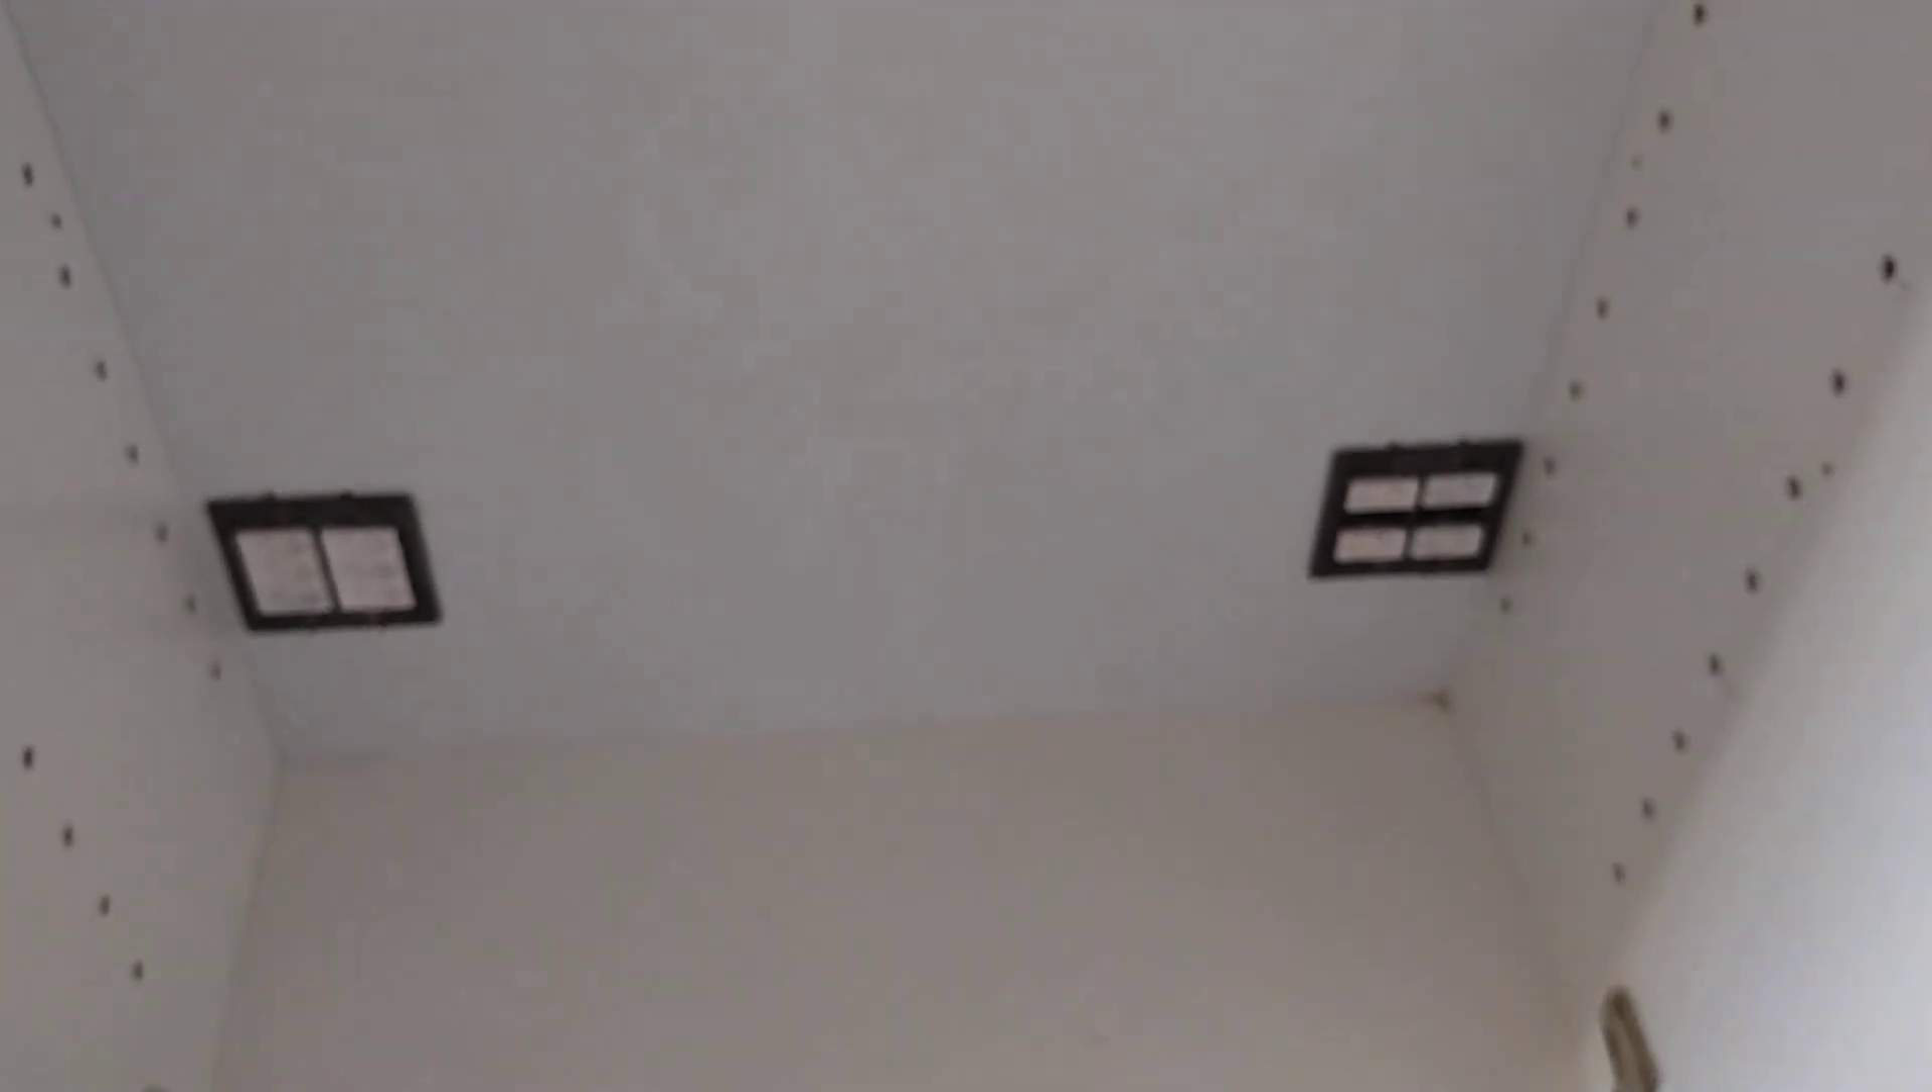Já embuti aquelas duas tomadas ali Já tá pronta.